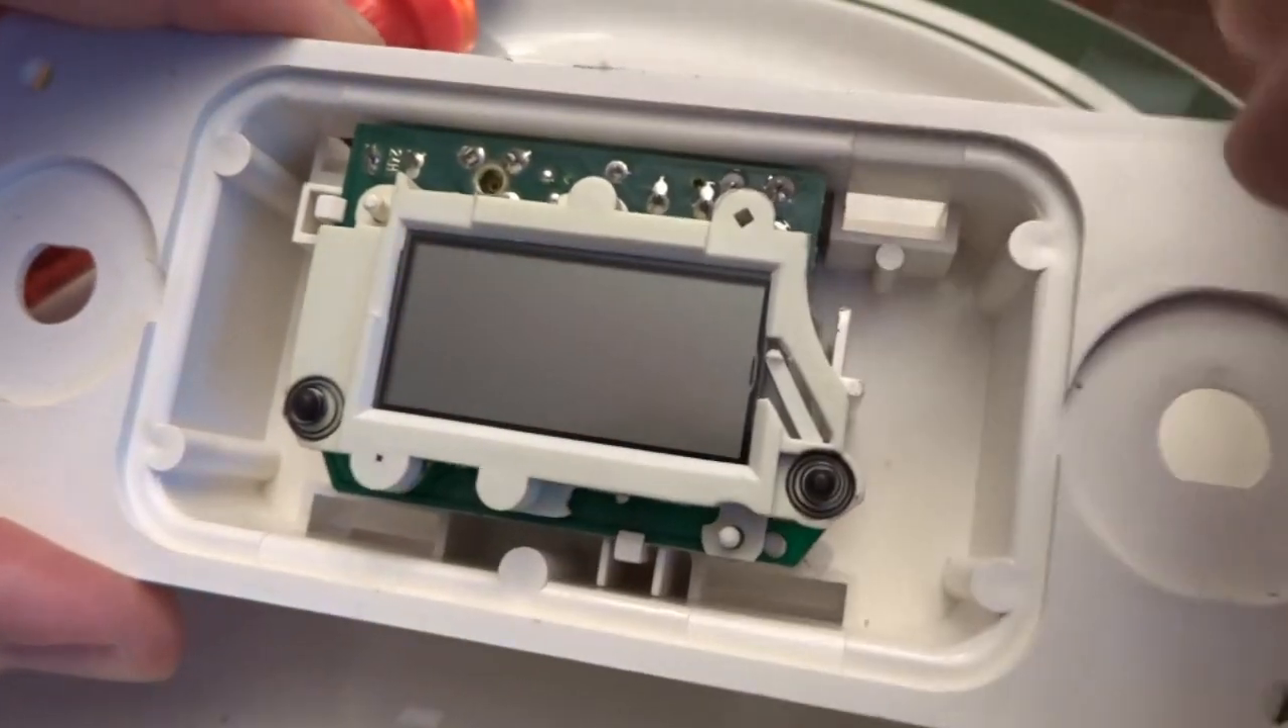So as you can see we've got our screen housing reattached to the circuit board and then now we are reinstalling everything into the housing to go back in the car.